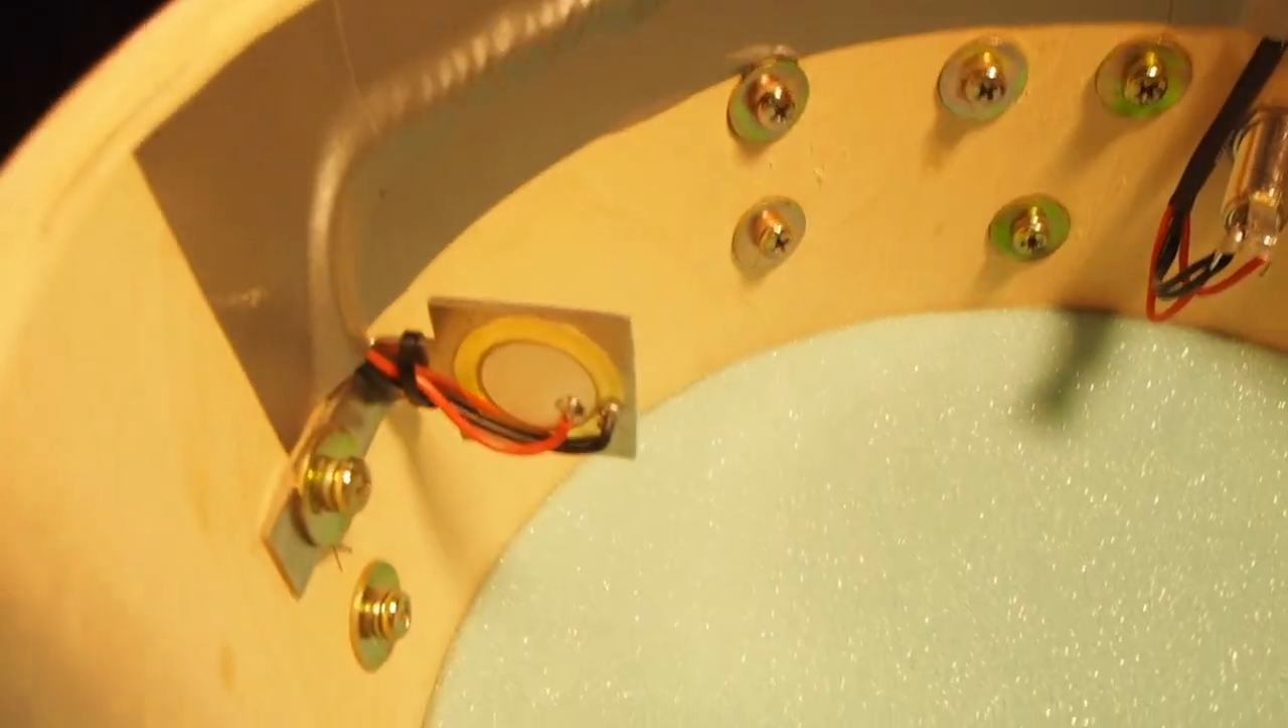This is the head trigger attached to one of the lug screws using the L bracket and the wires are hidden under some duct tape.